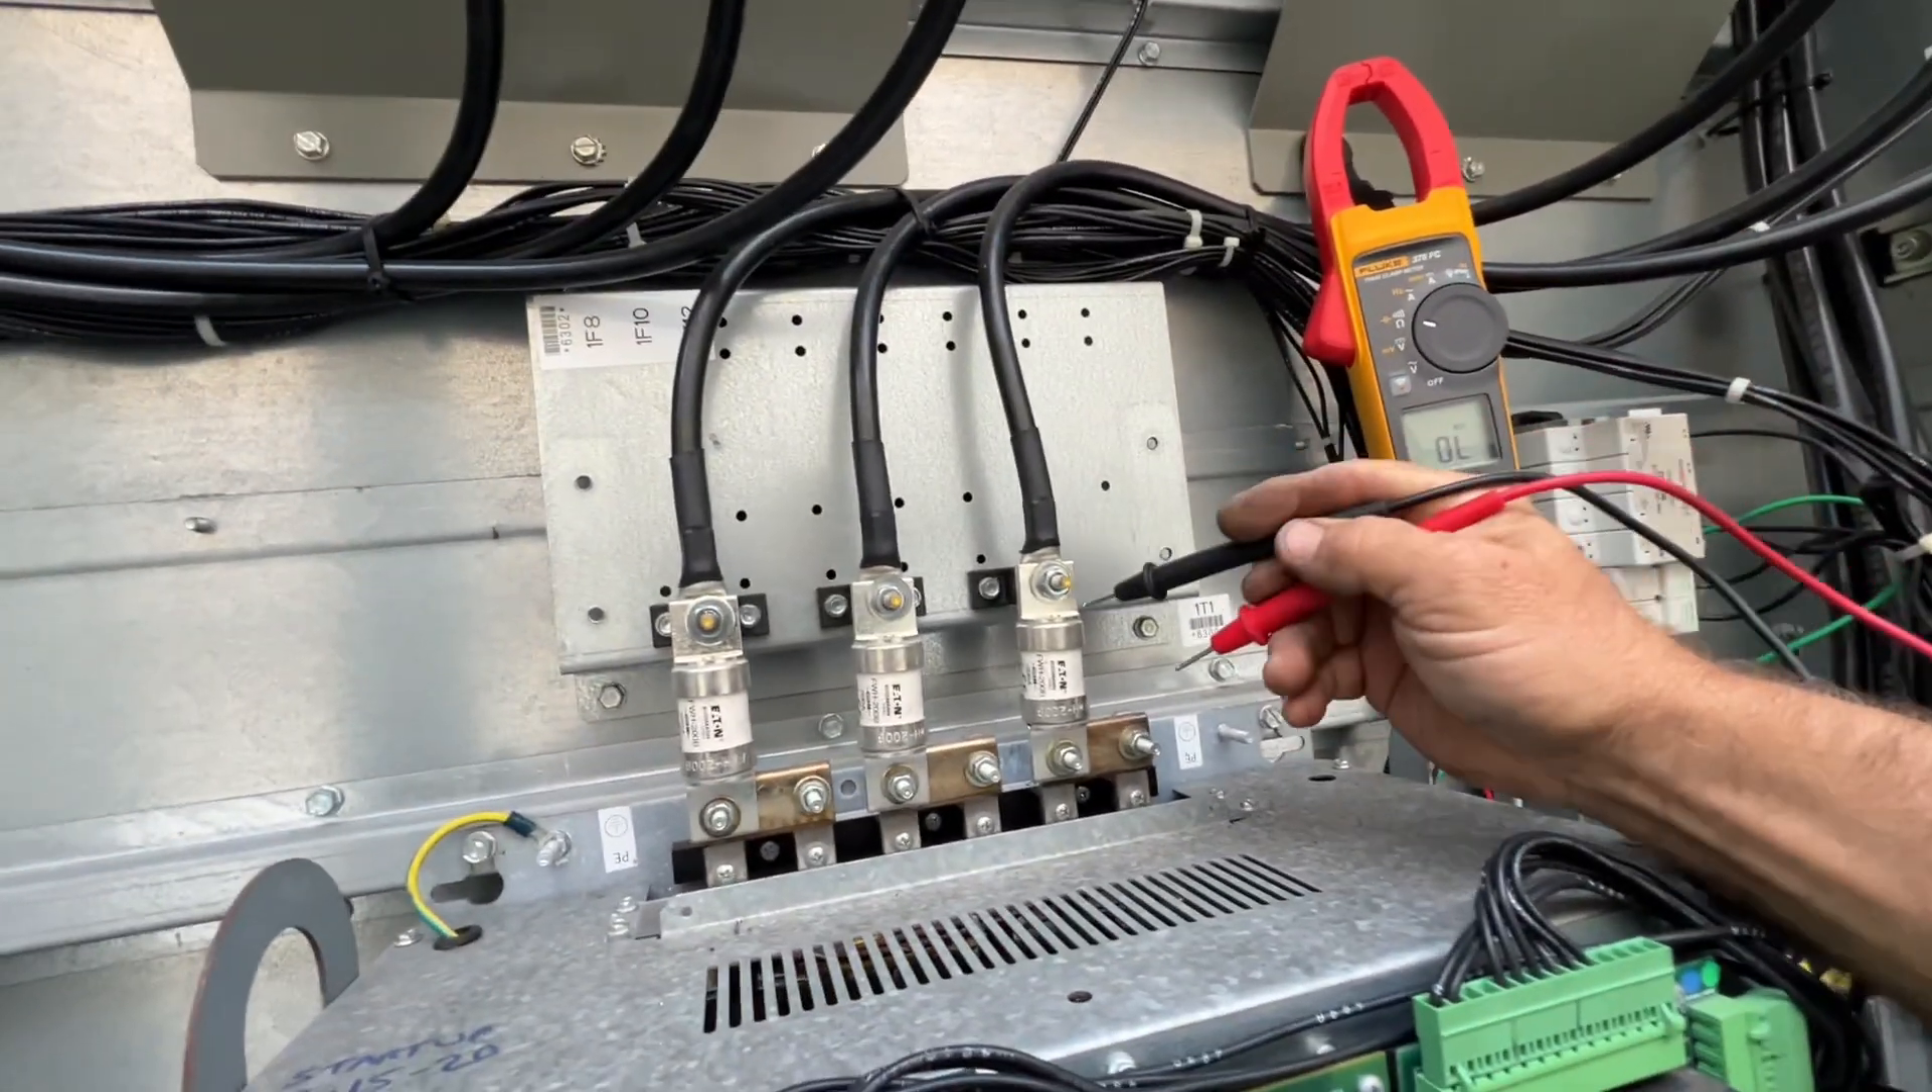All right we got our fuses in there.